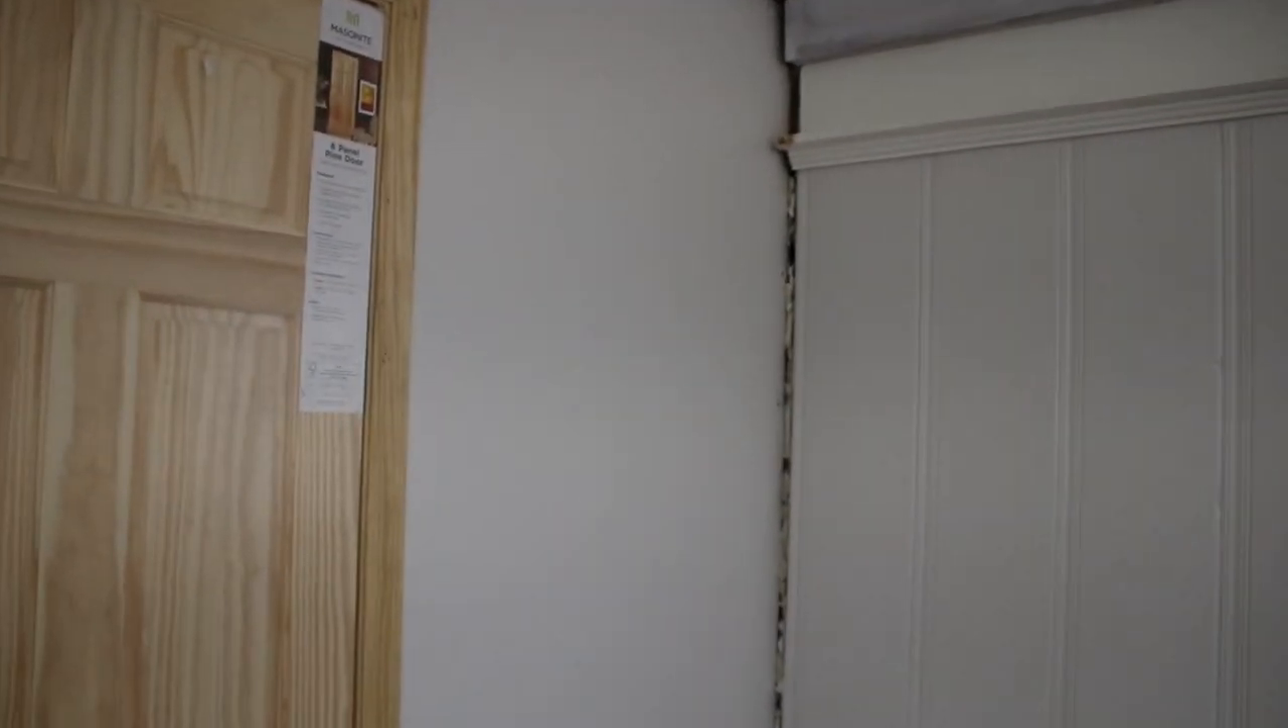We still have to fill in these gaps here where the walls come together.